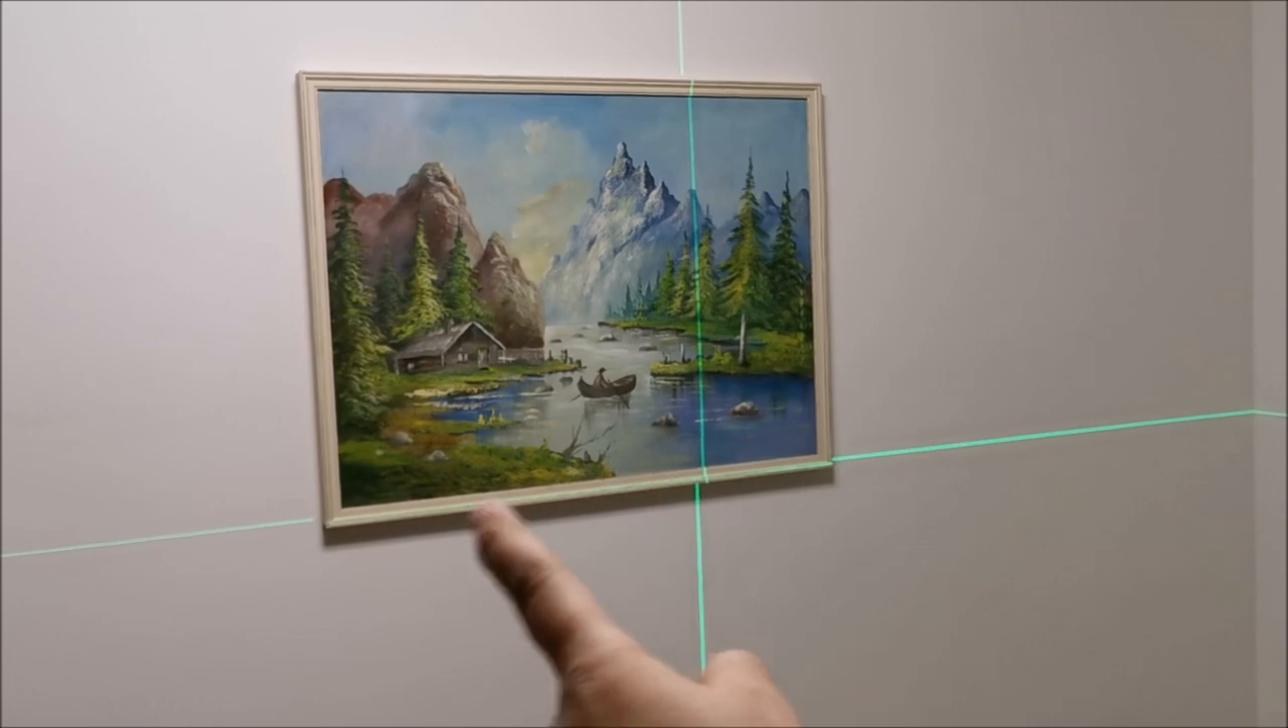And the painting is on the wall.